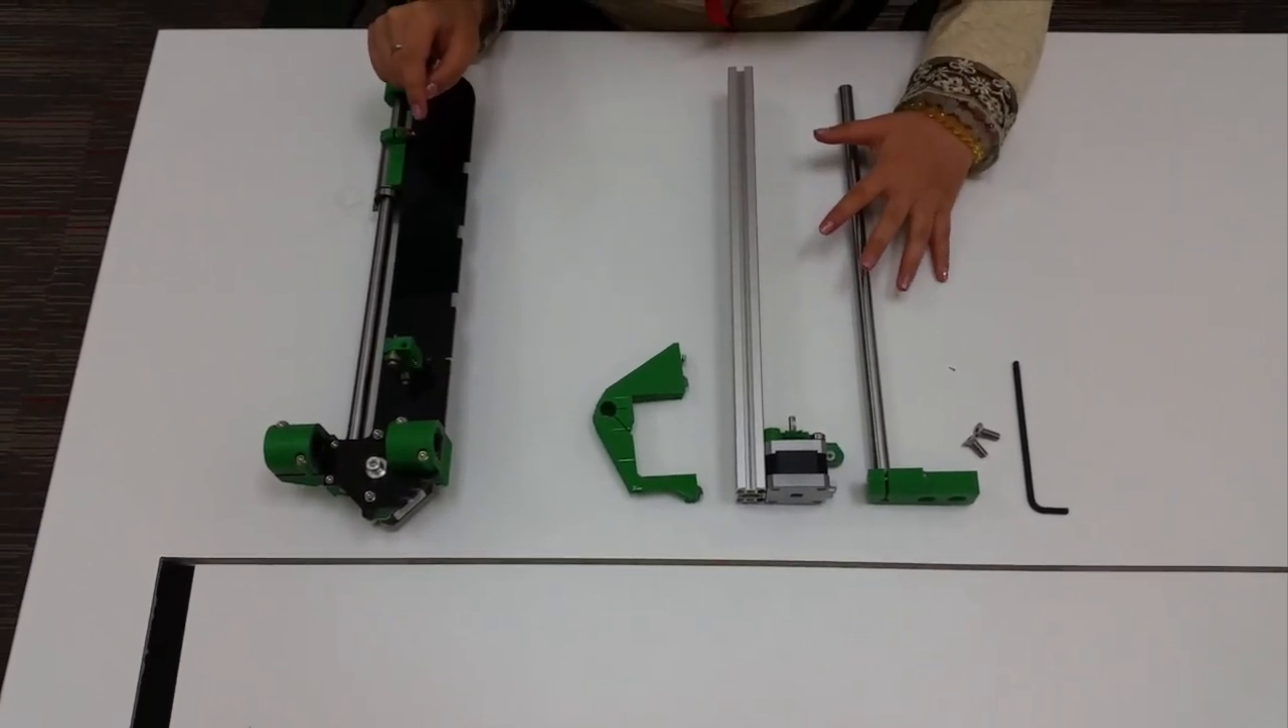This is the fully assembled x-axis and this one you see half assembled z-axis.